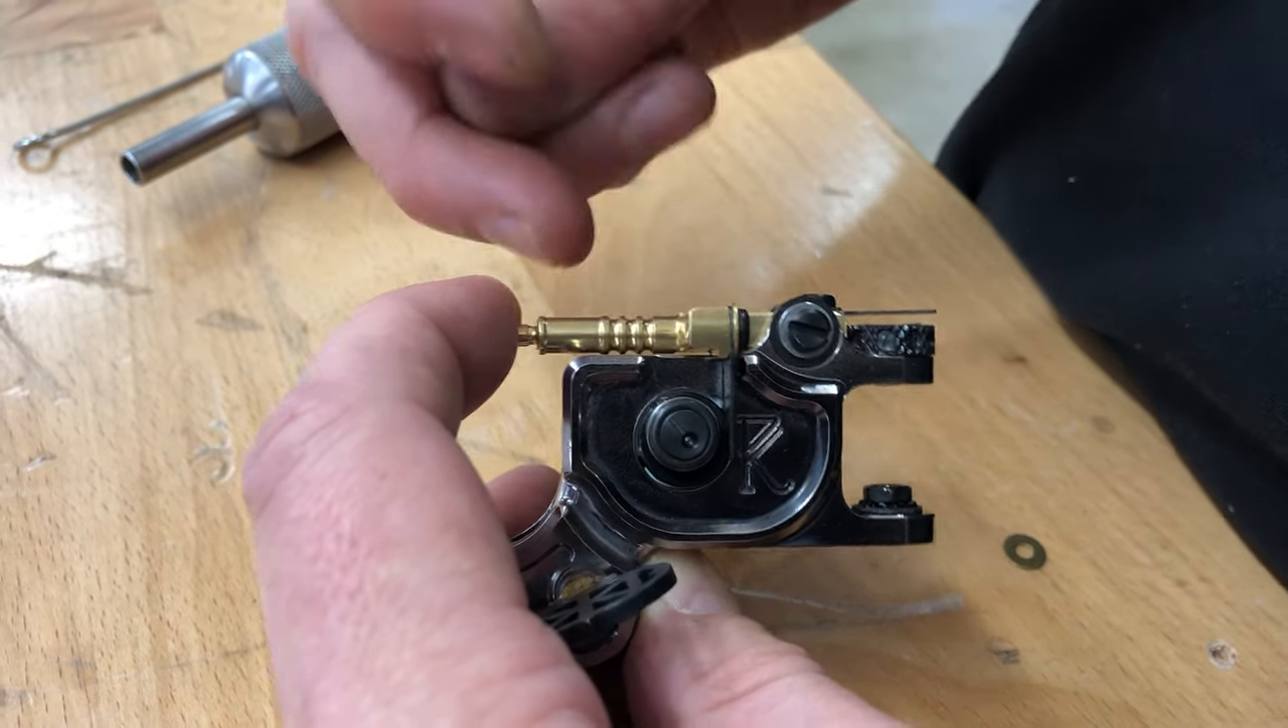You can see right here that this impact screw is set perfect and it's just equal across there. It's parallel to the frame.